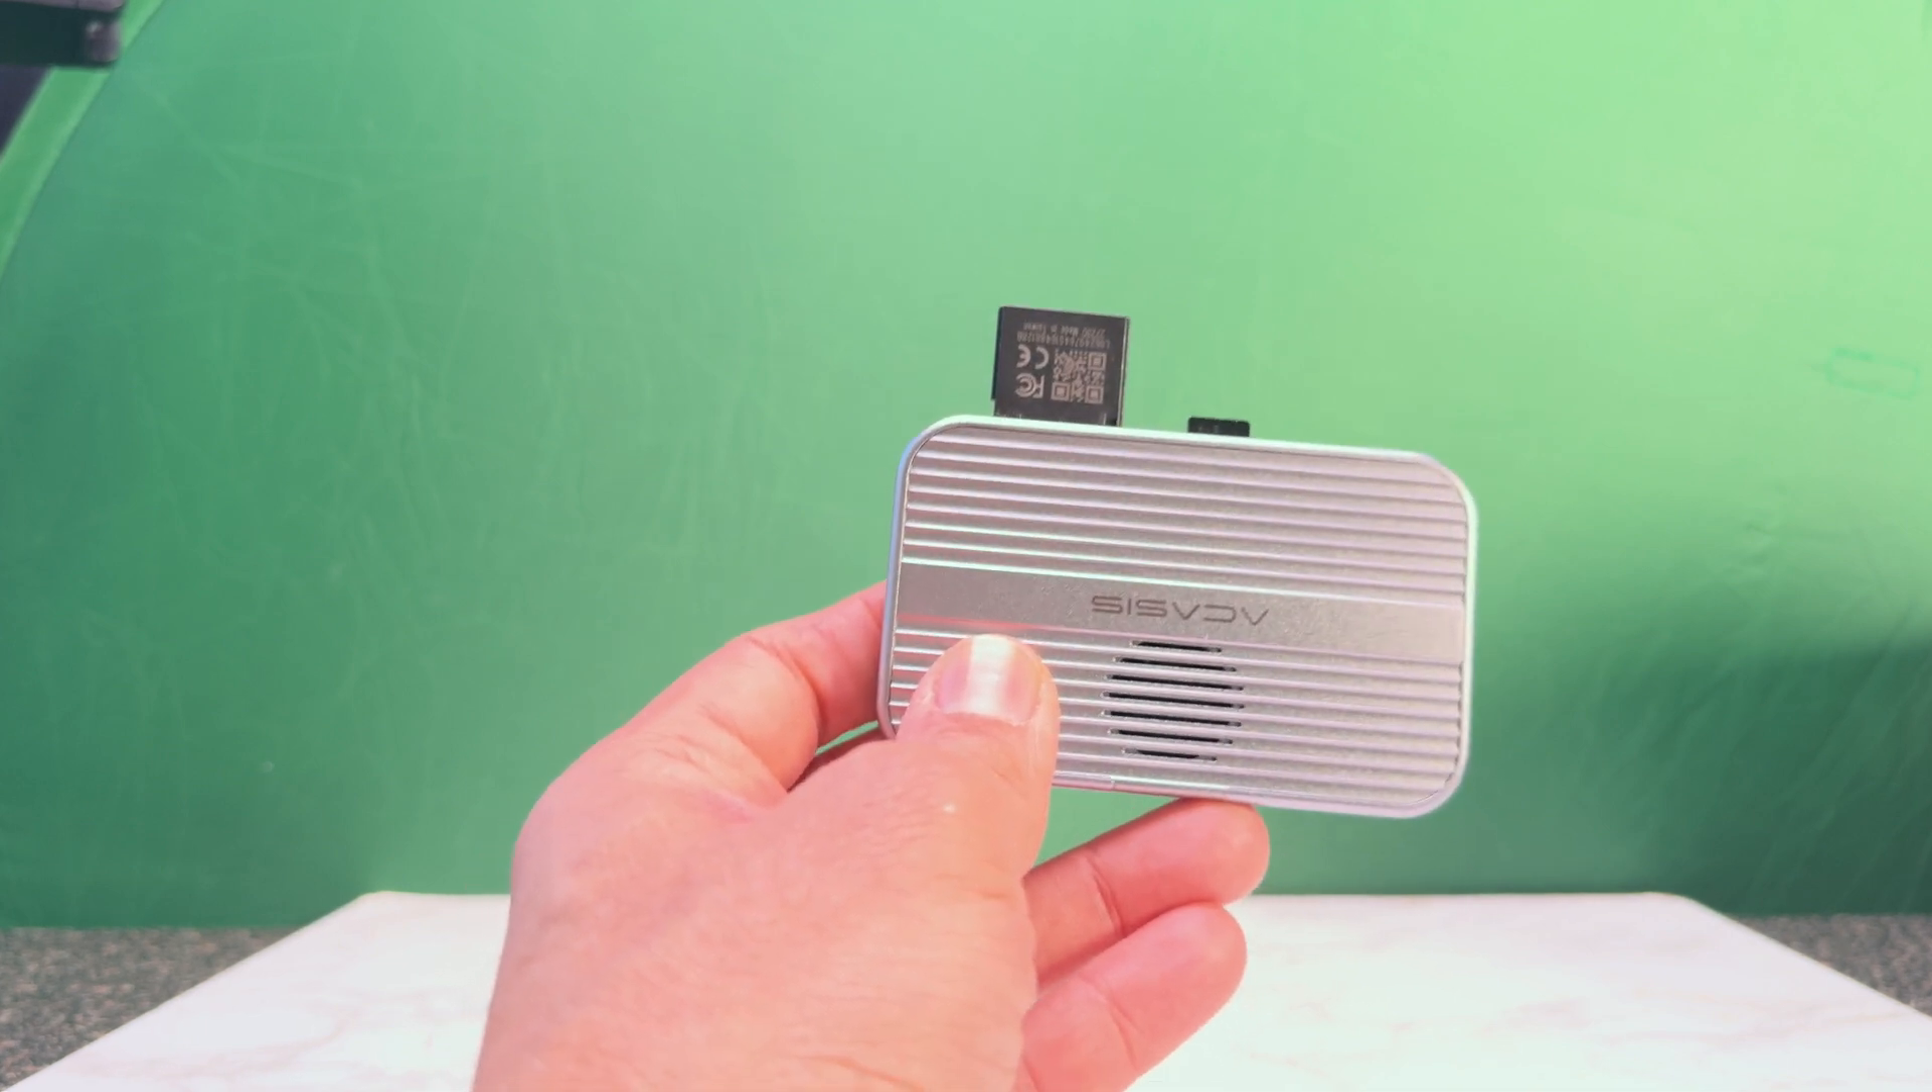Yeah, with the SD card, it's not a huge difference. It's still sticking out most of the card.